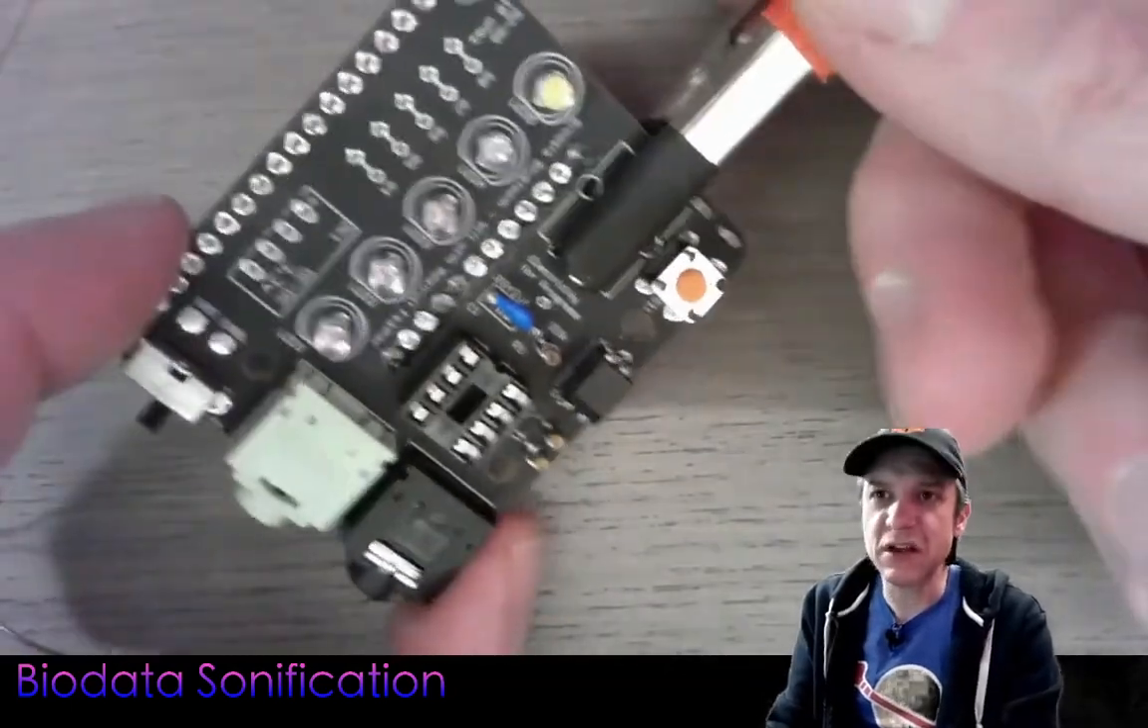And we have all of the LEDs in.